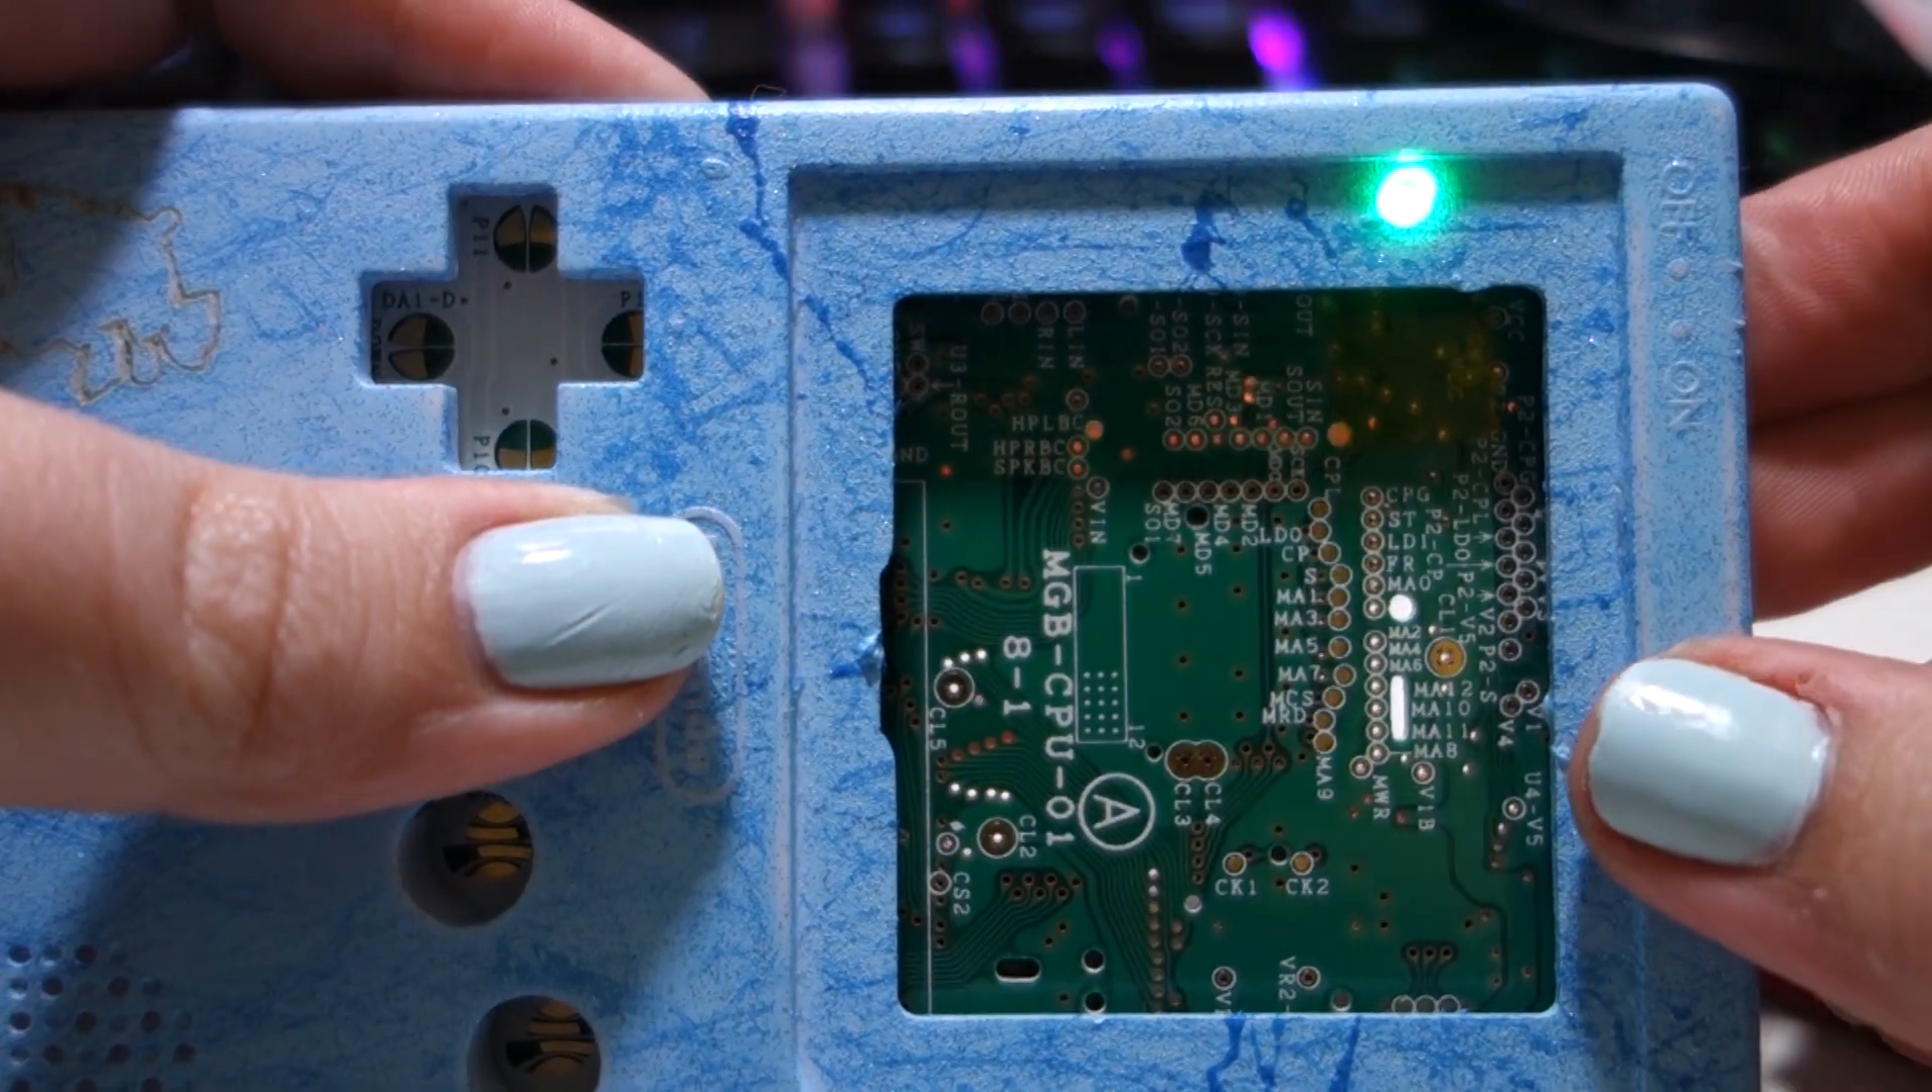As you can see you just thread the LED through the hole and just test it. Power on. And there we have our power LED.